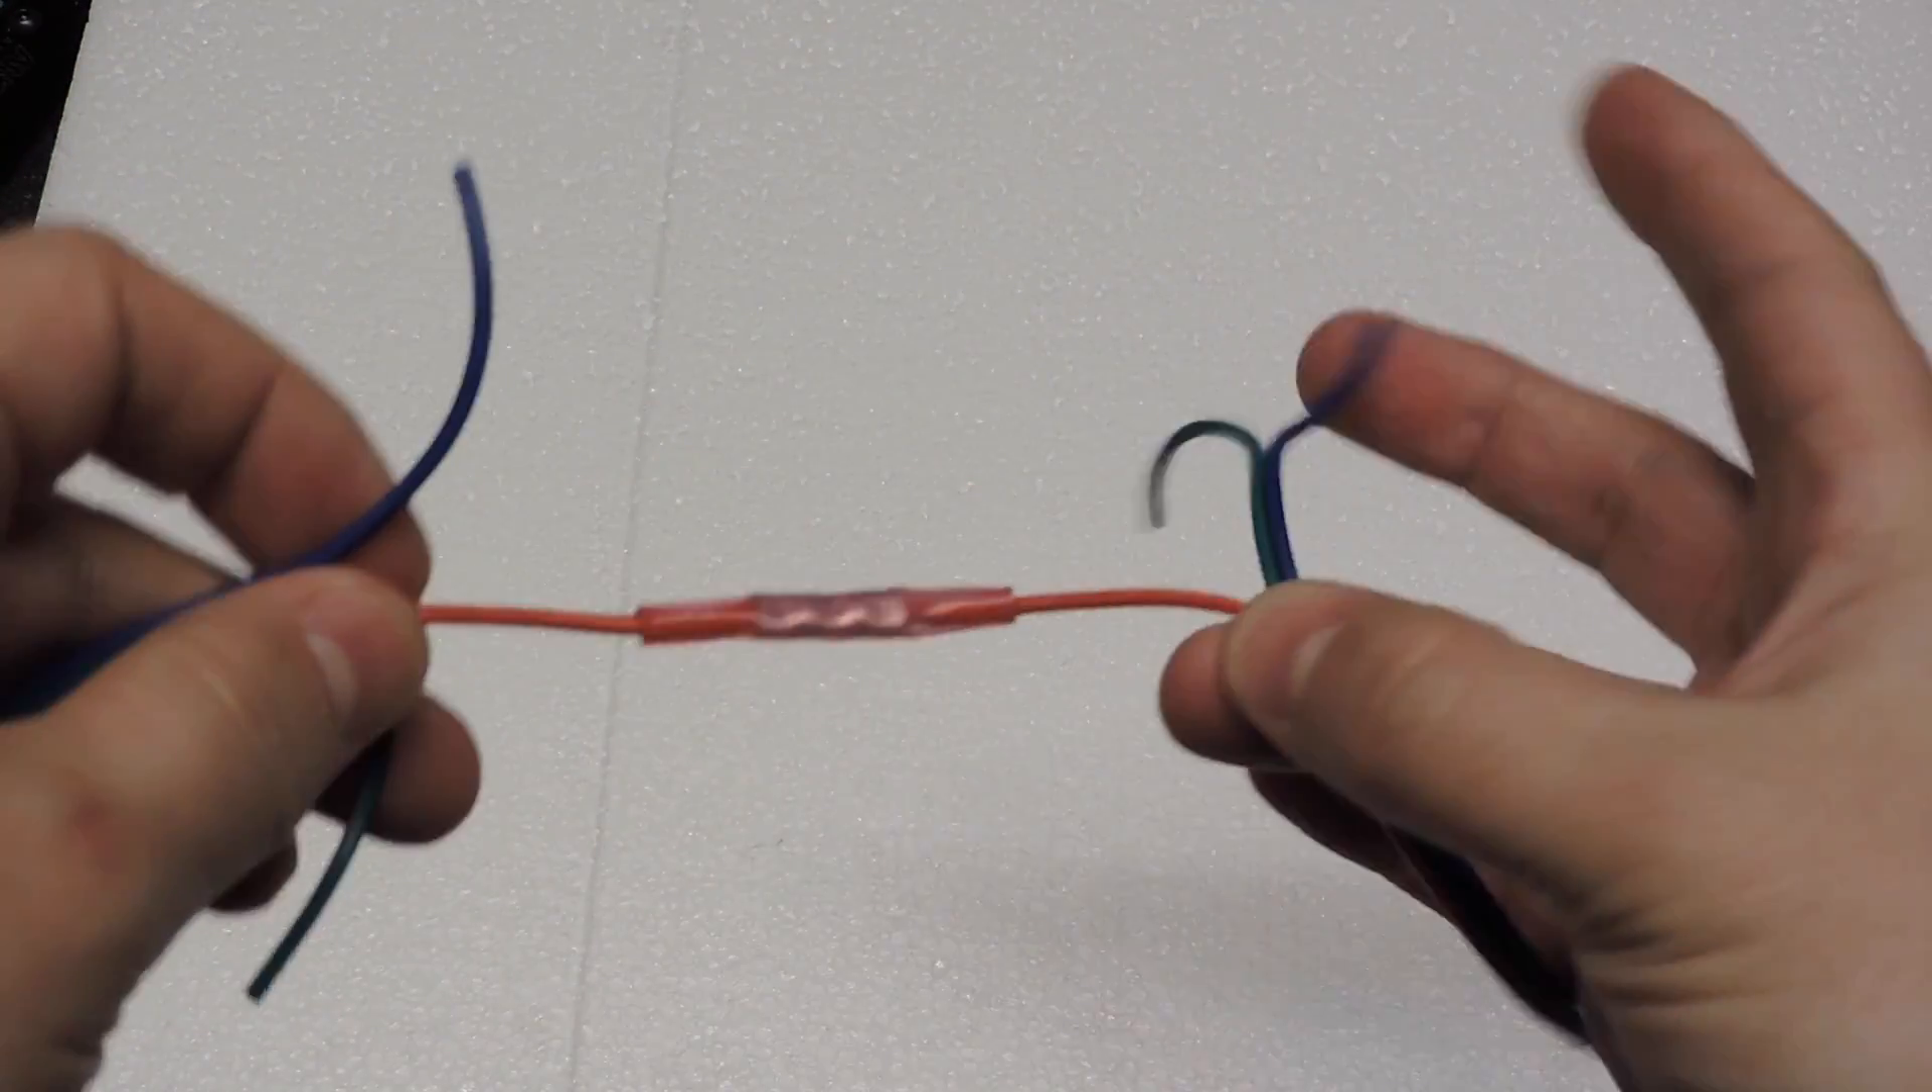And you can see here that fairly quickly, I won't hit it too much harder here, but you can see I've got a nice shrink wrap connection.